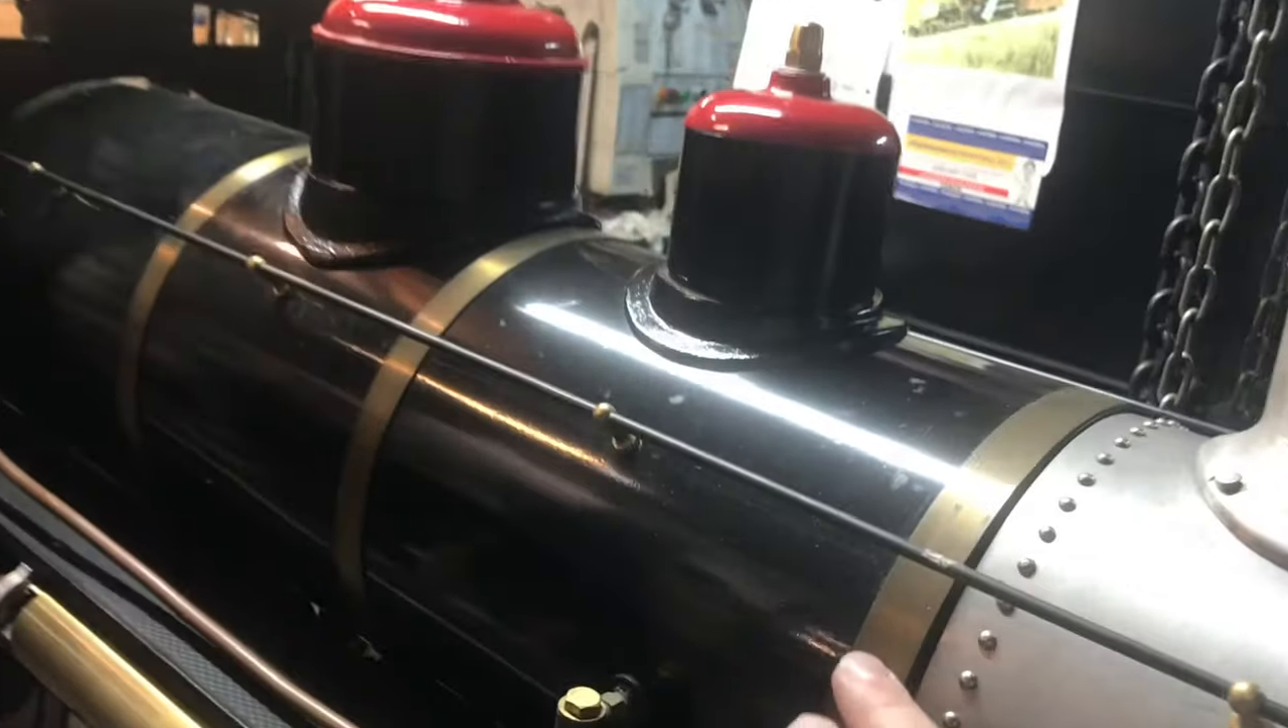And one of the things I wanted to show is, see these brass bands across the boiler? These are strips that I cut out and I fastened on using a little clamp system underneath.